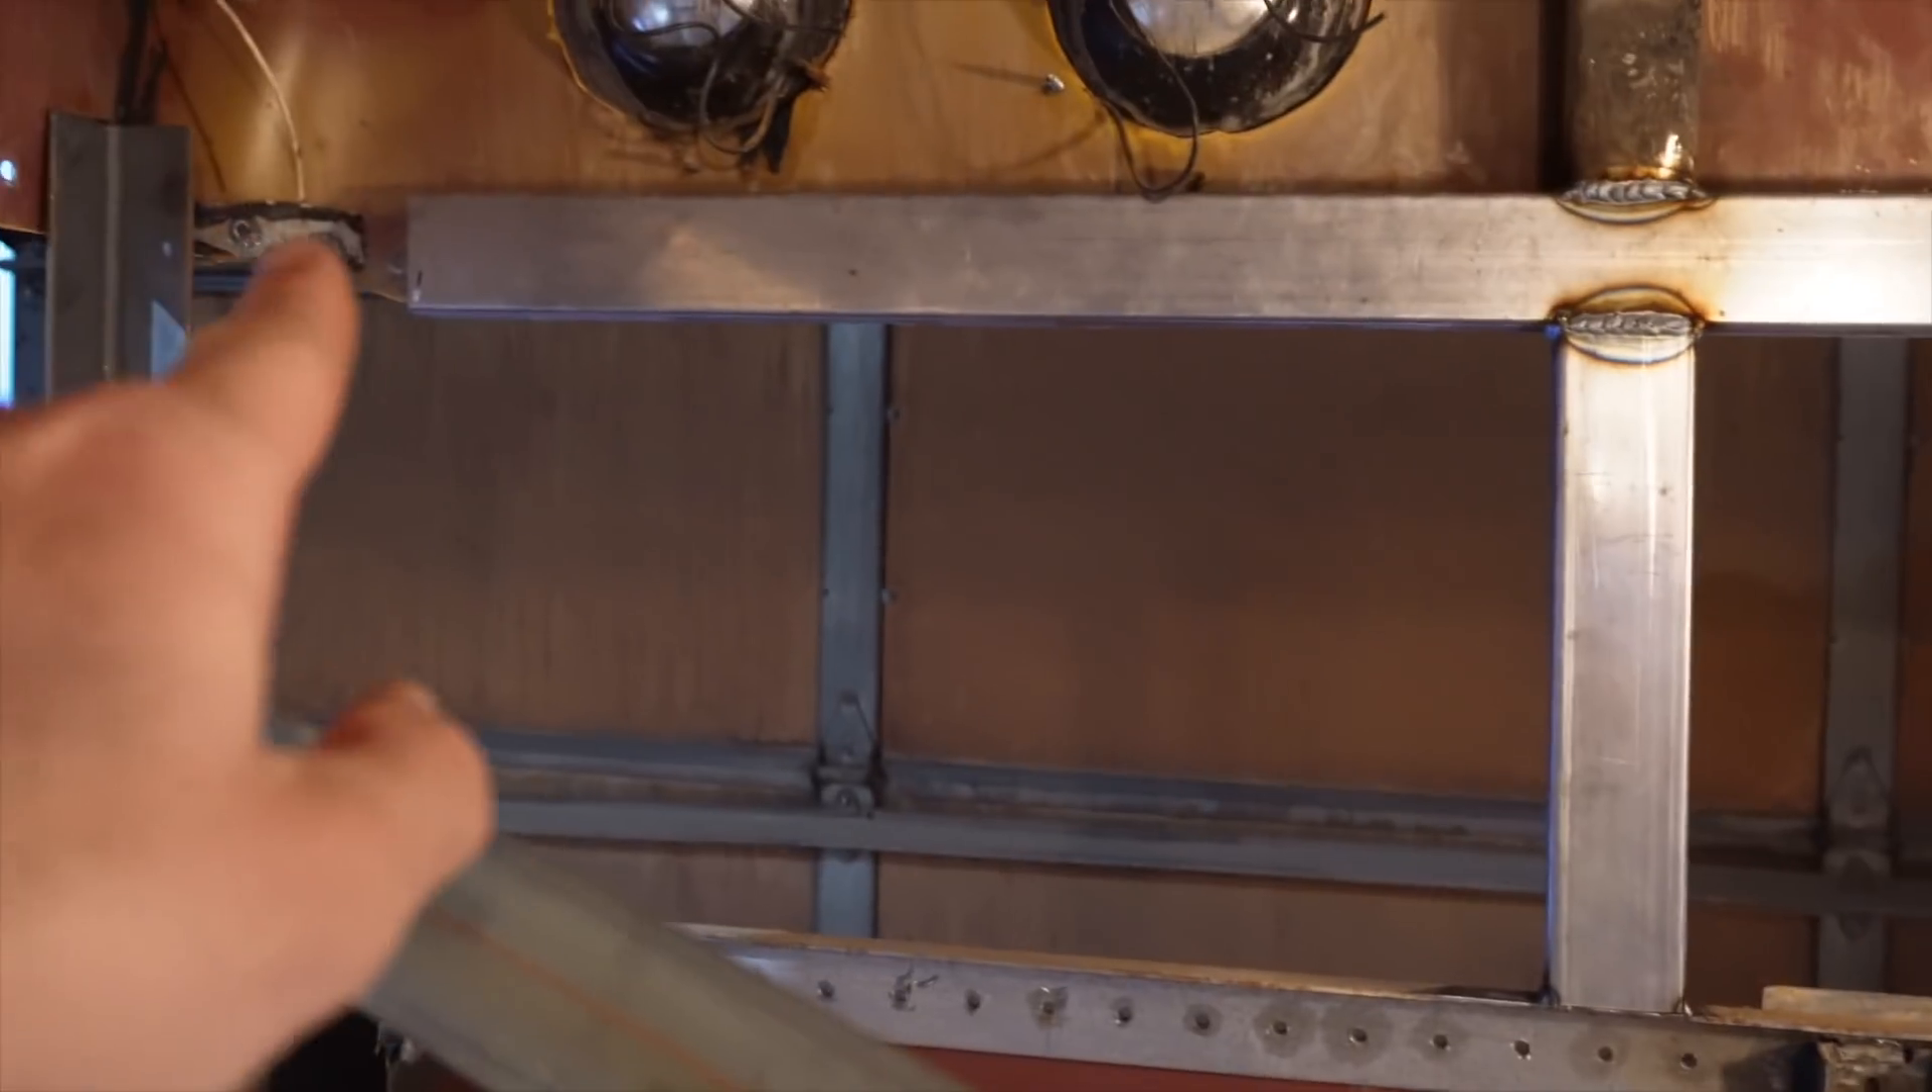You can see we just added a header across here.